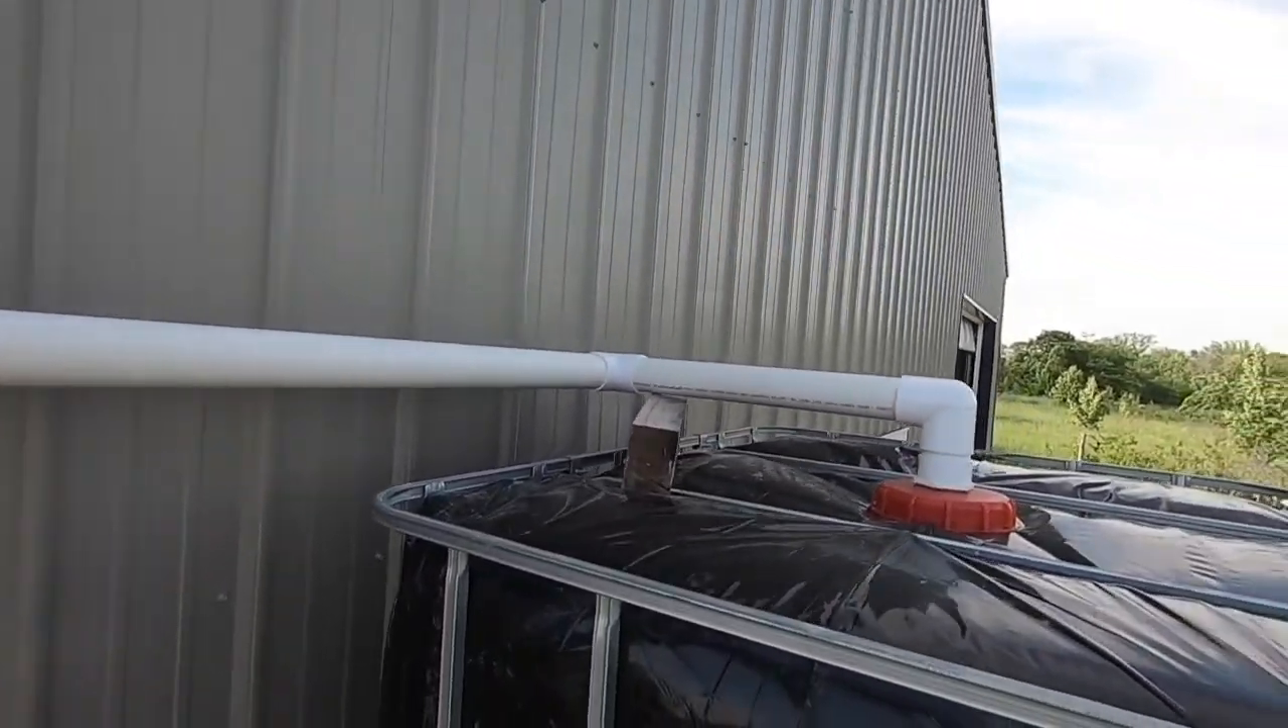We've got the pipe ran over here through the top of the tank here.